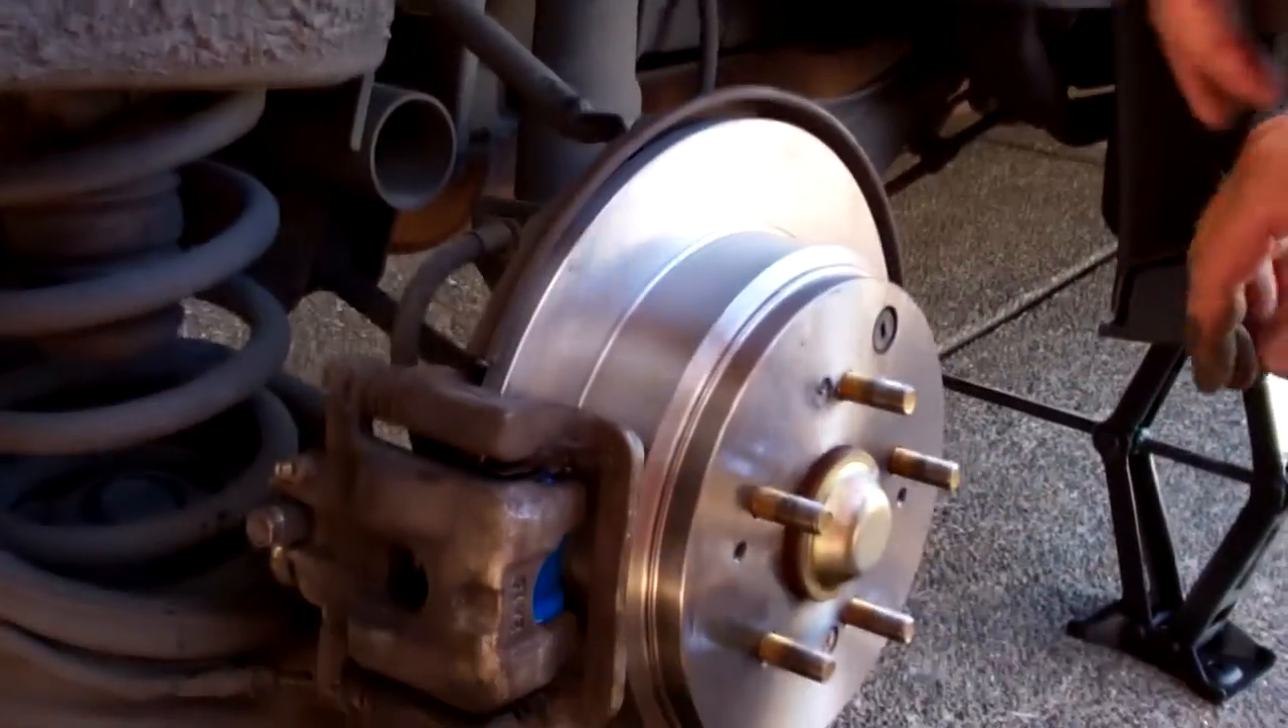We're basically done other than putting the tire on.